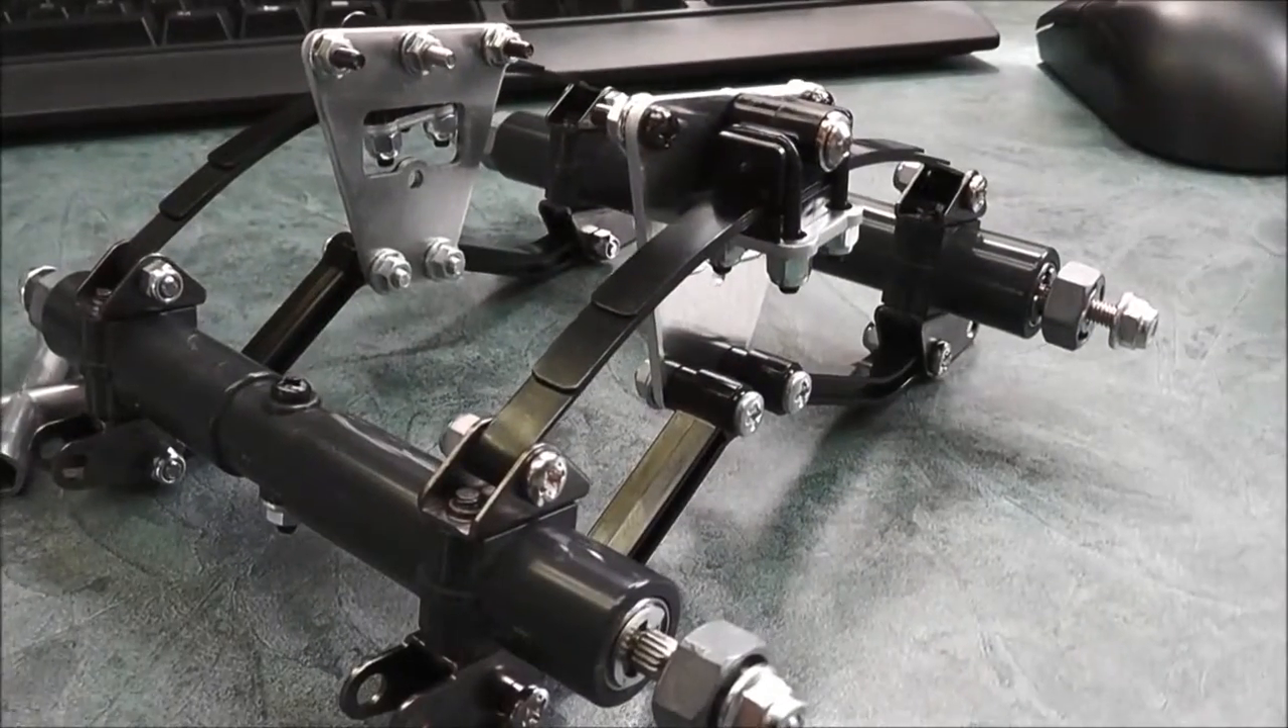All righty suspension is mocked up and you can see here I have all the screws in just so you can see where they are when it's up on the on the truck.